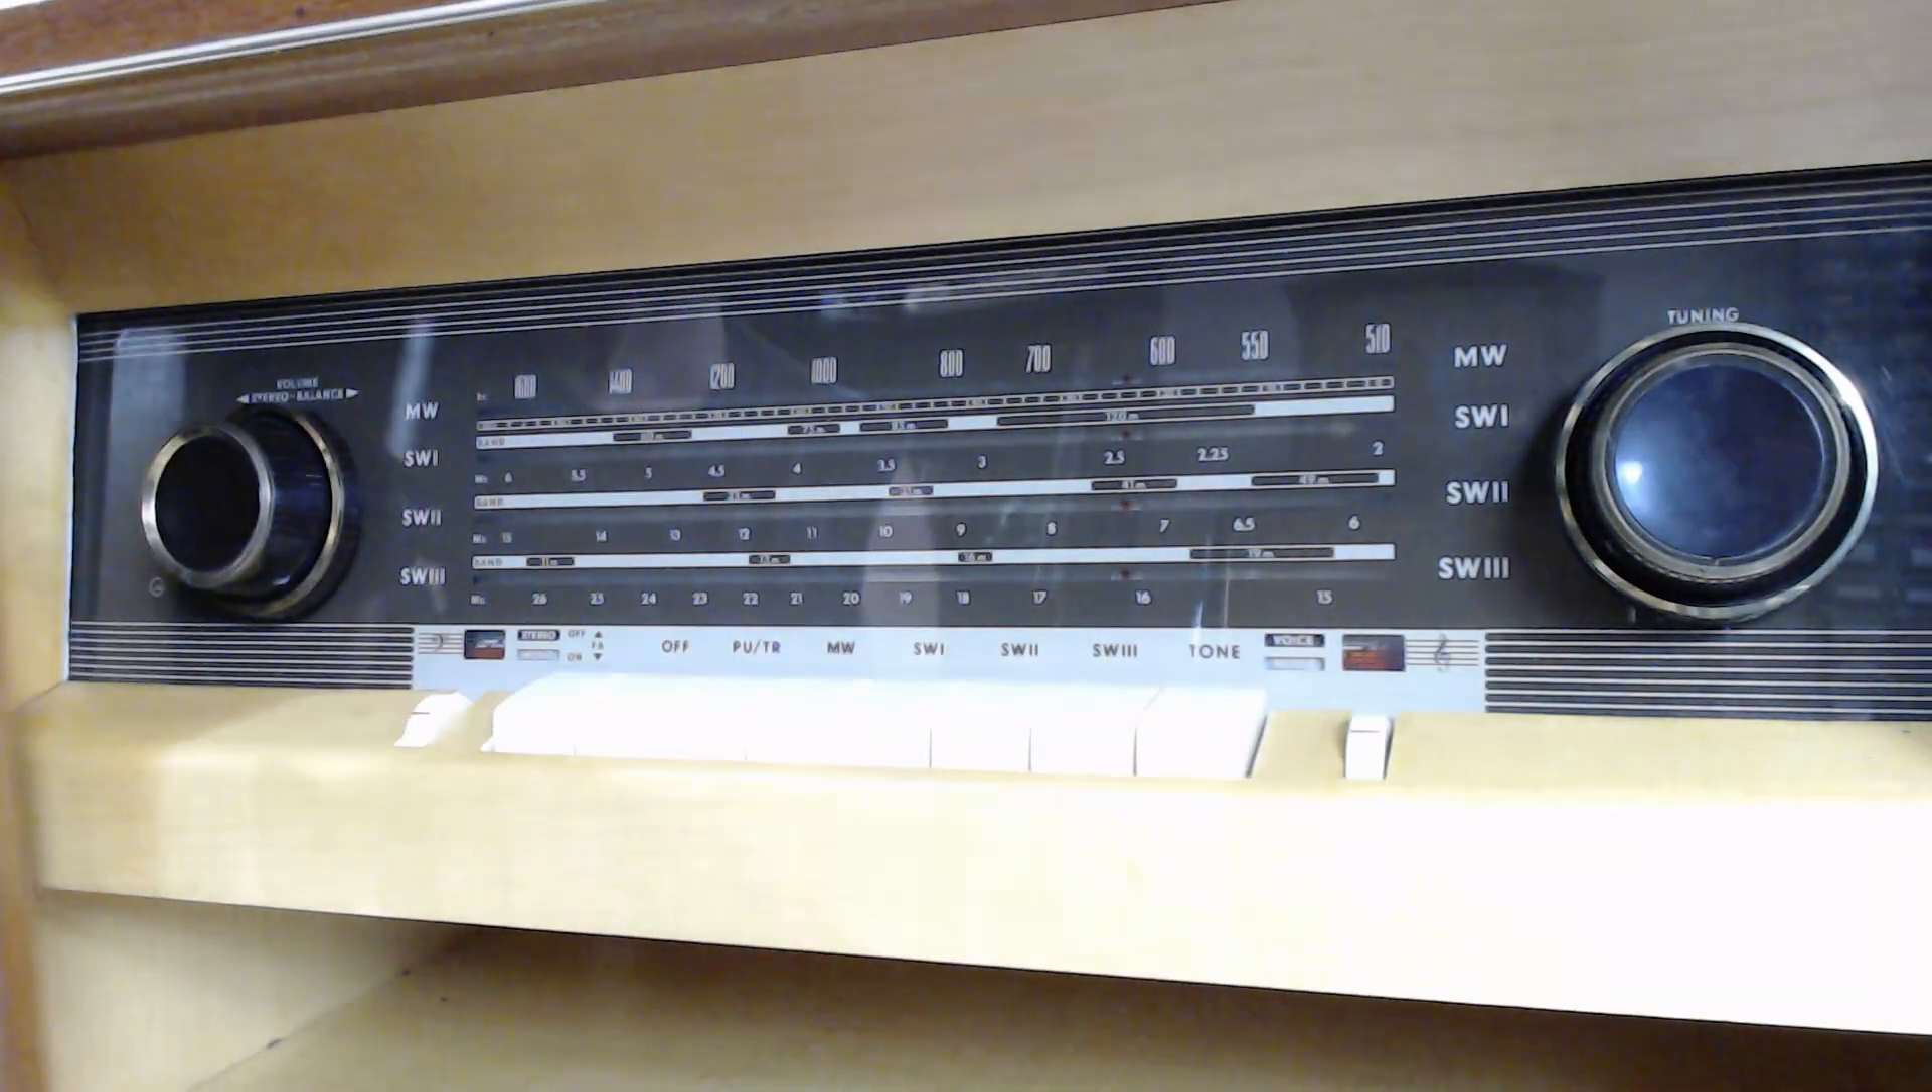I've put the radio back in and polished the cabinet a bit and it's ready to test.